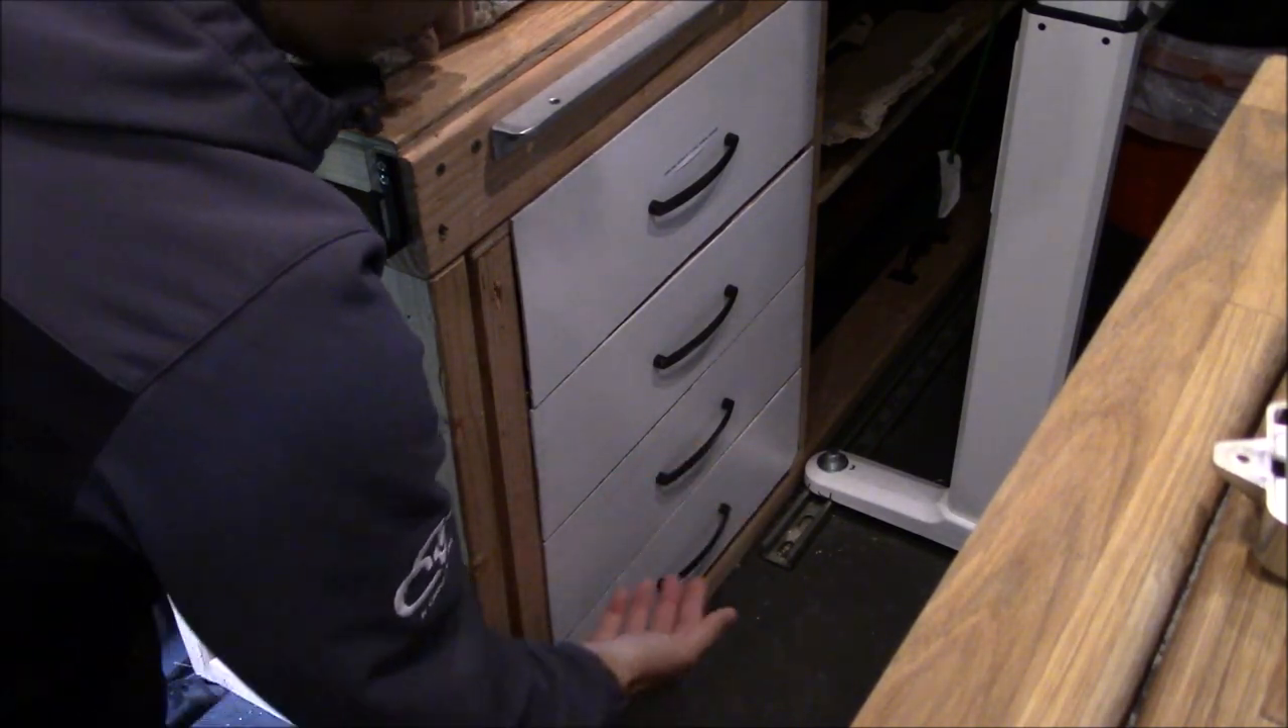All right, so we've got the four drawers installed with the fascia and the handles.